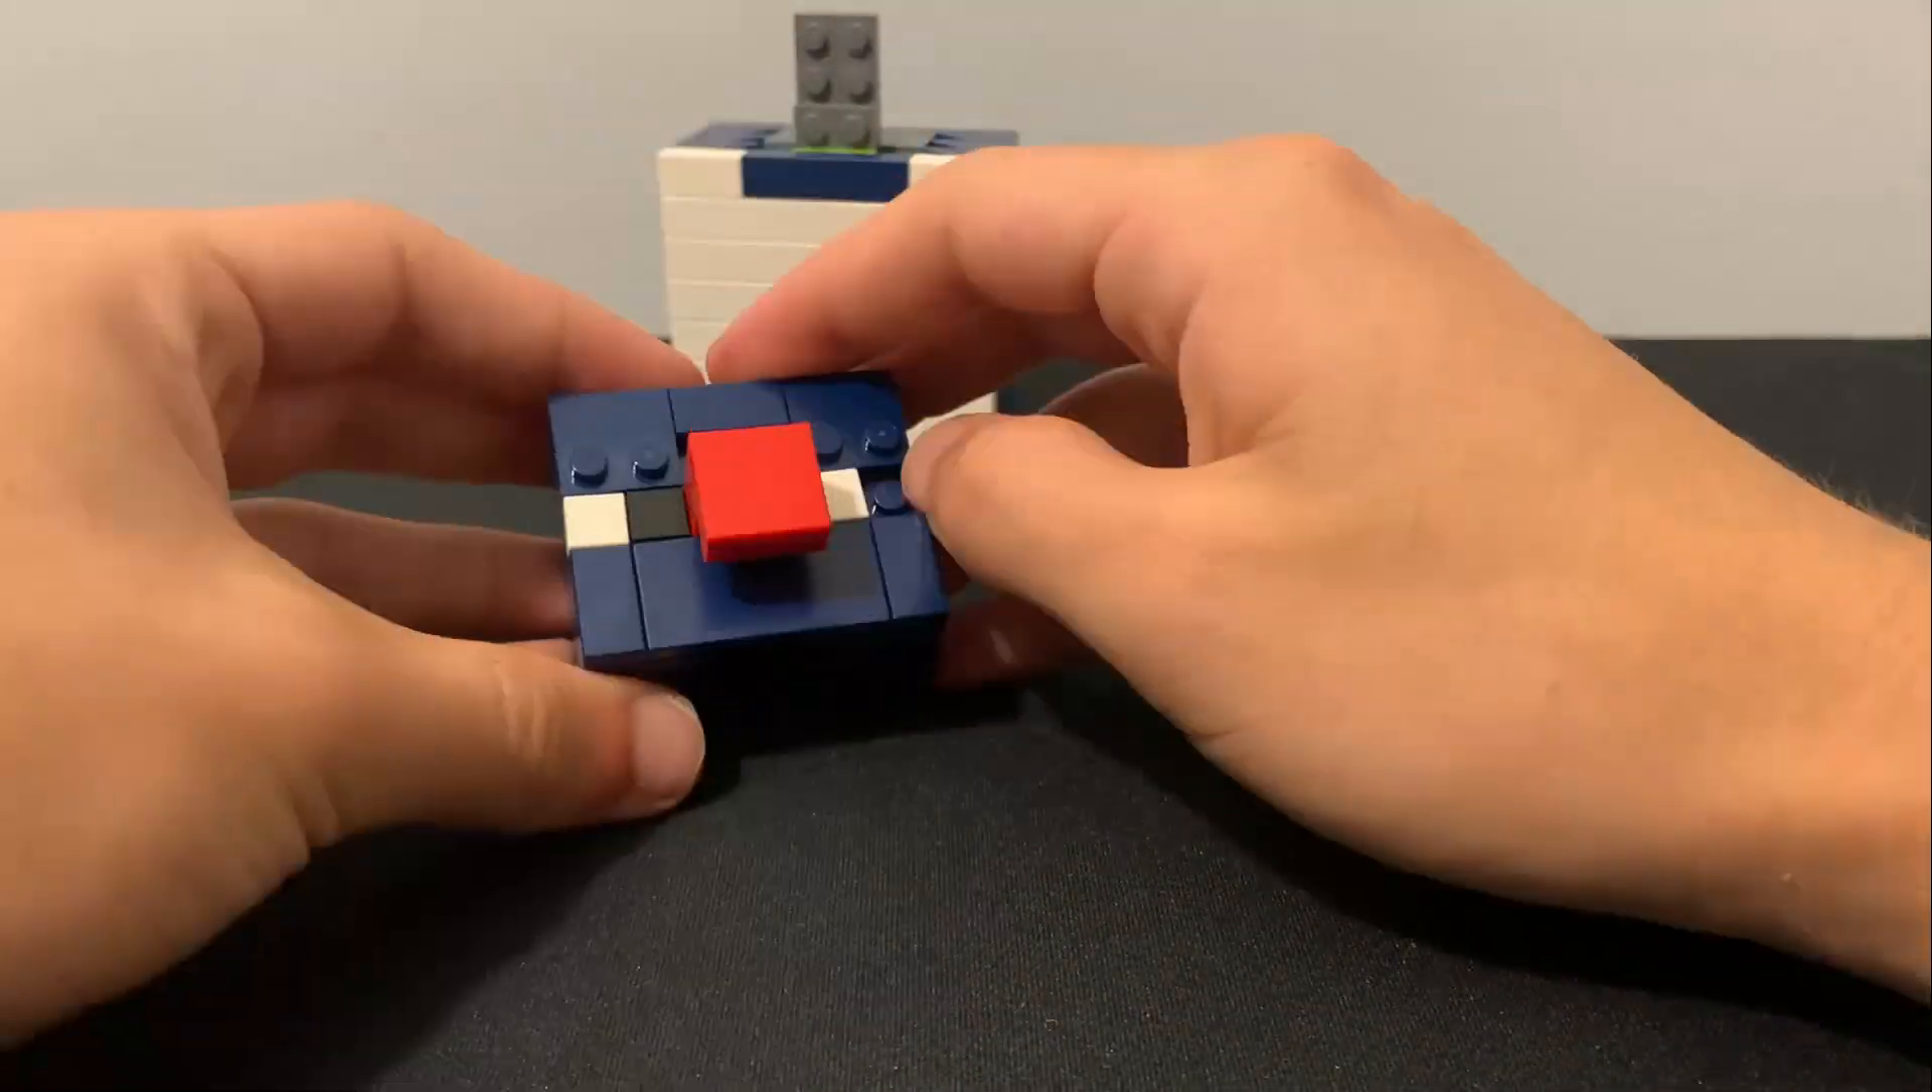I used a couple dark blue tiles and some red bricks to add in the special nose there.